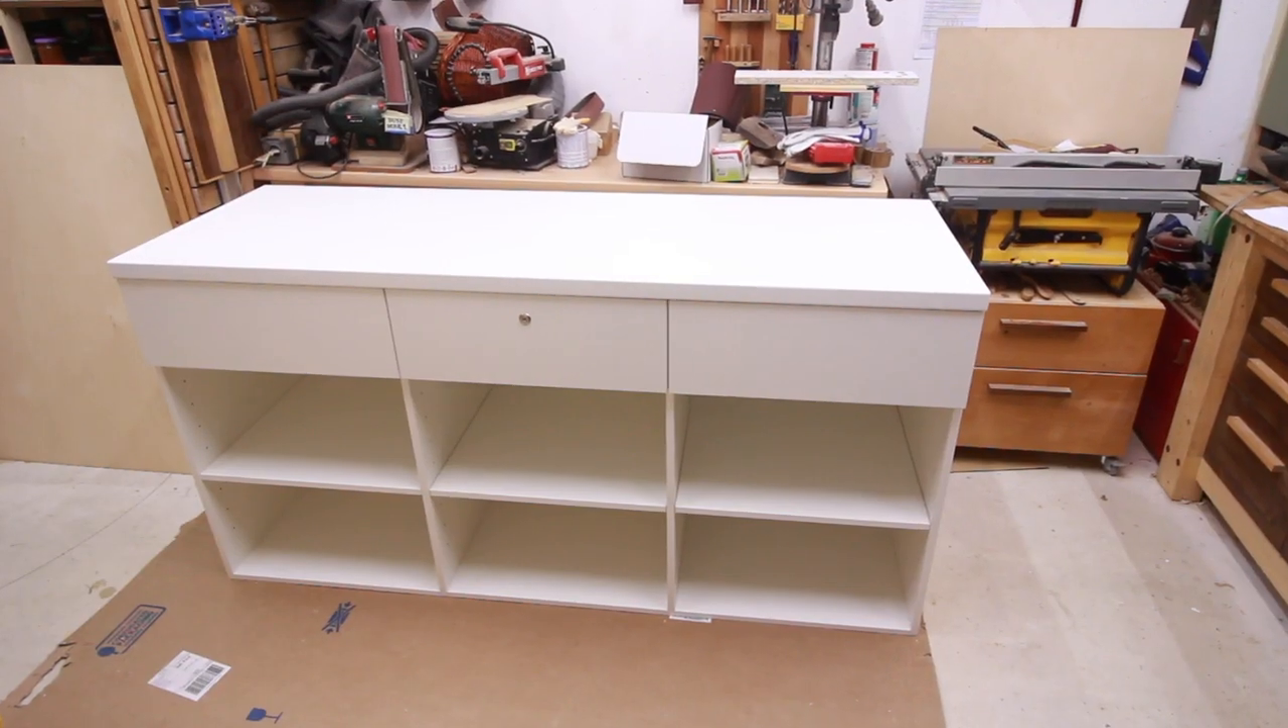There I put the shelves in place everything fits fantastically just reference from the bottom and it came out perfect.